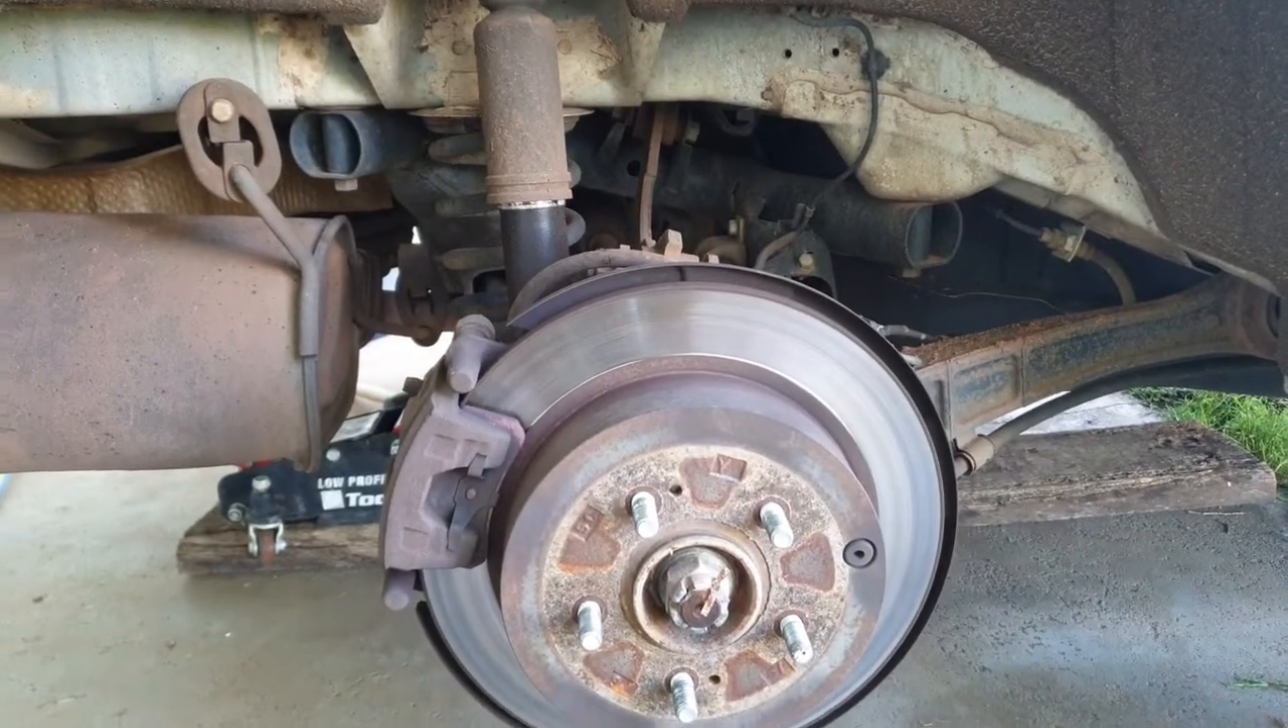Now I've already taken the wheel off and all that so I don't bore you with that sort of stuff.